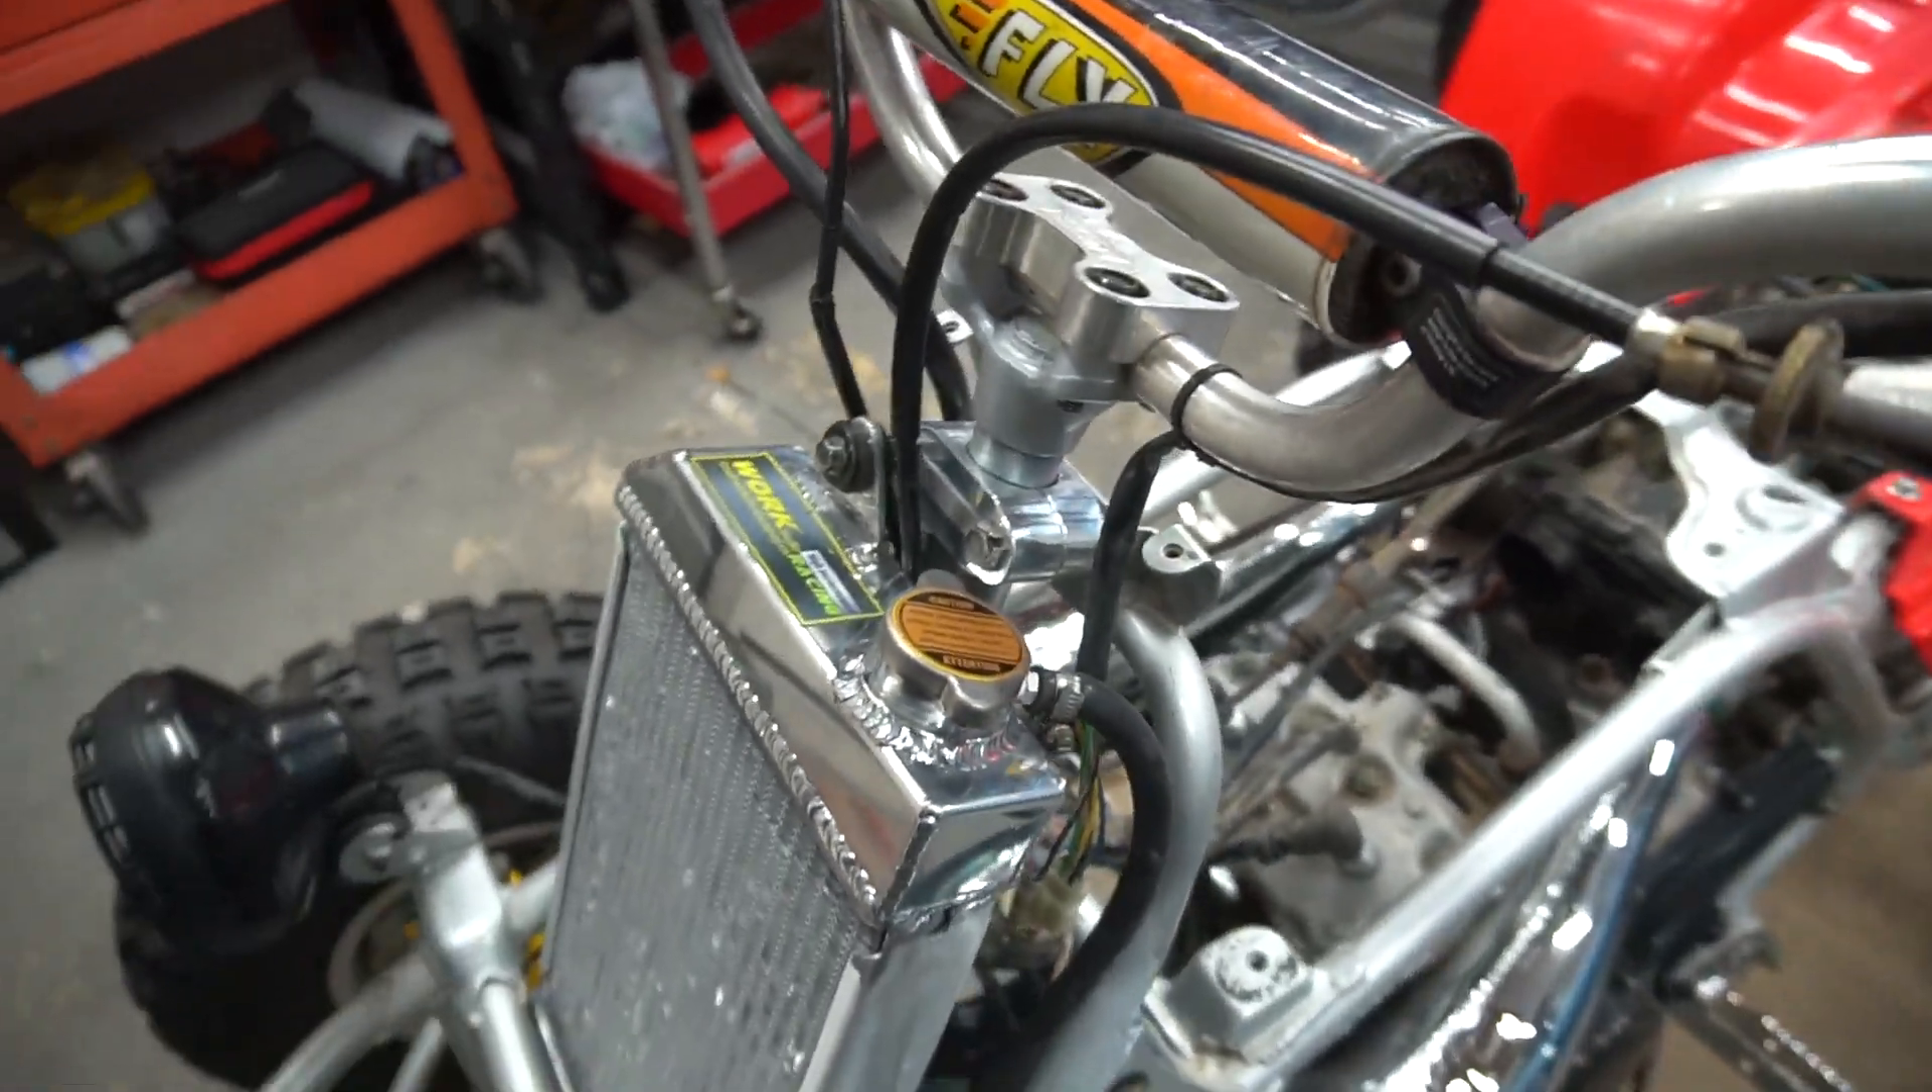We got the fresh radiator in there. We got the nice chrome piece steering stem and steering stem clamp going down with the polished piece.